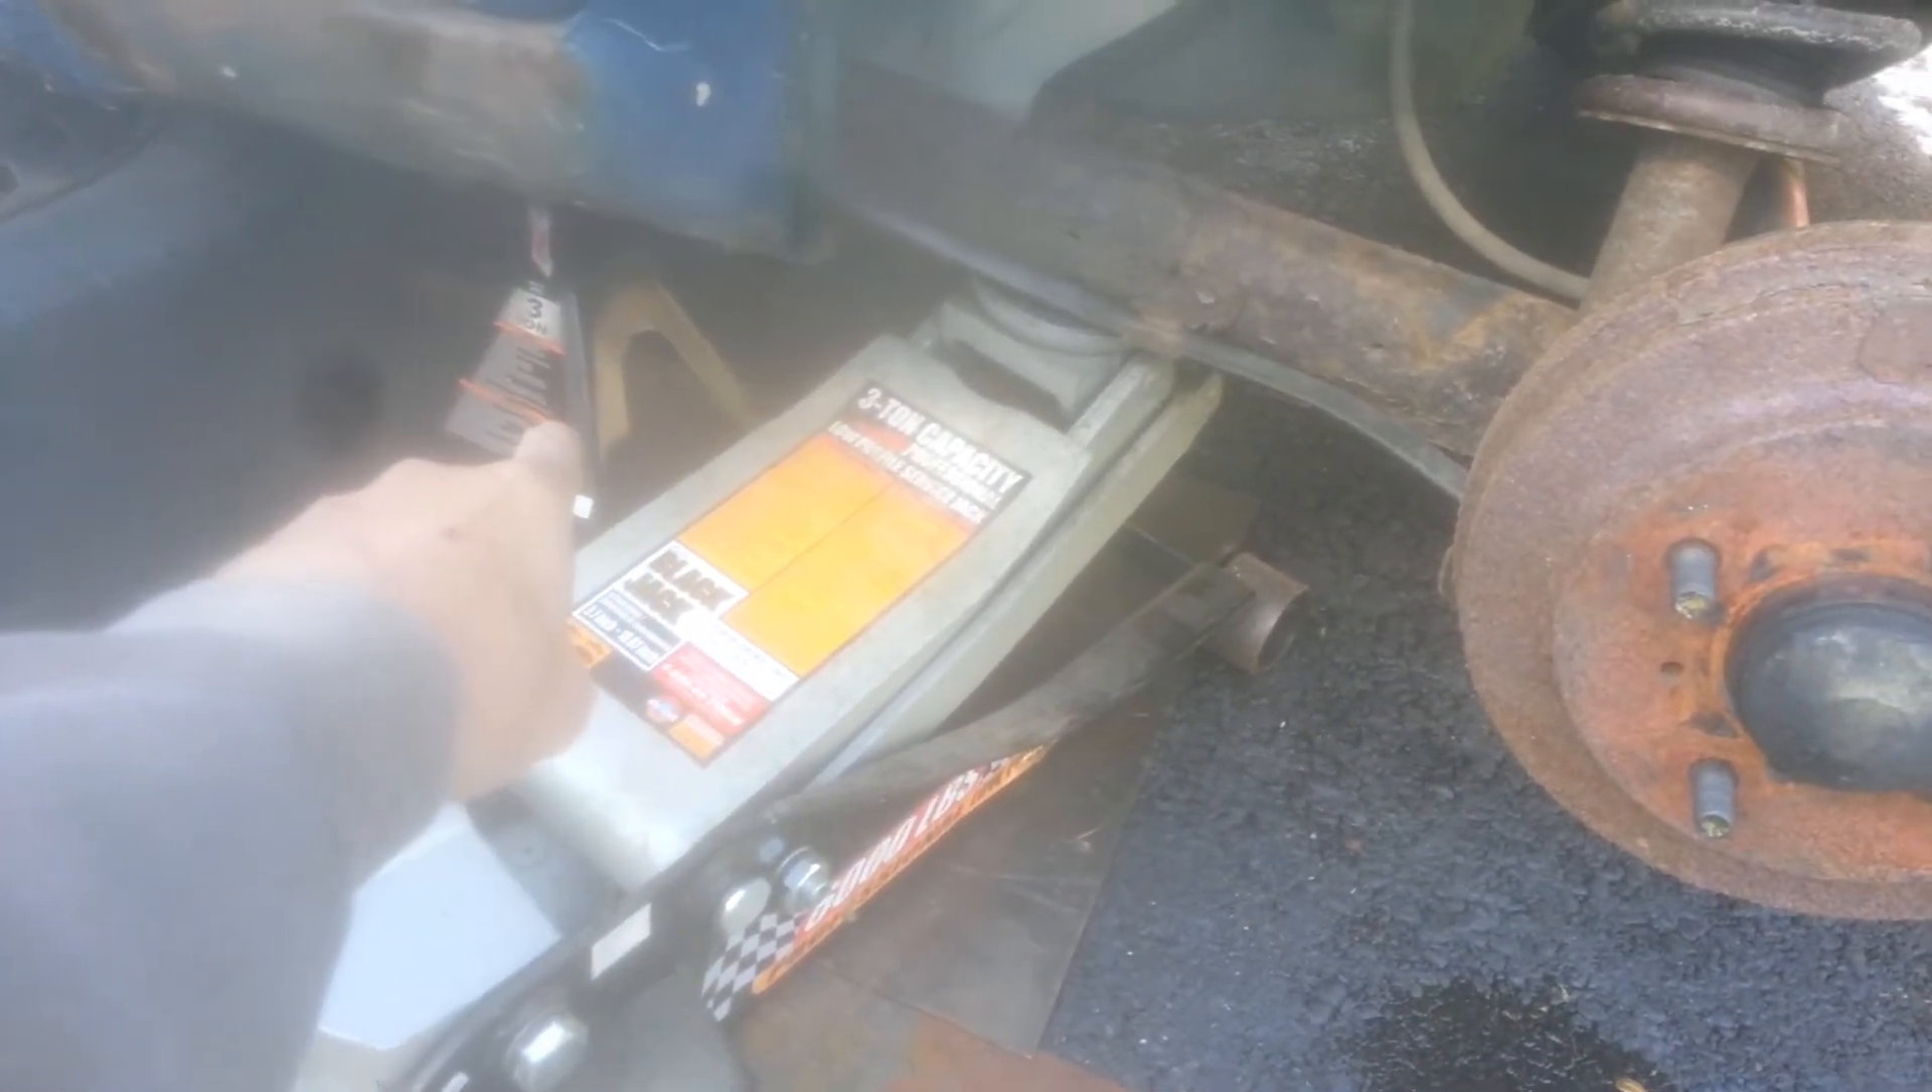I have the rear driver side tire off the vehicle.